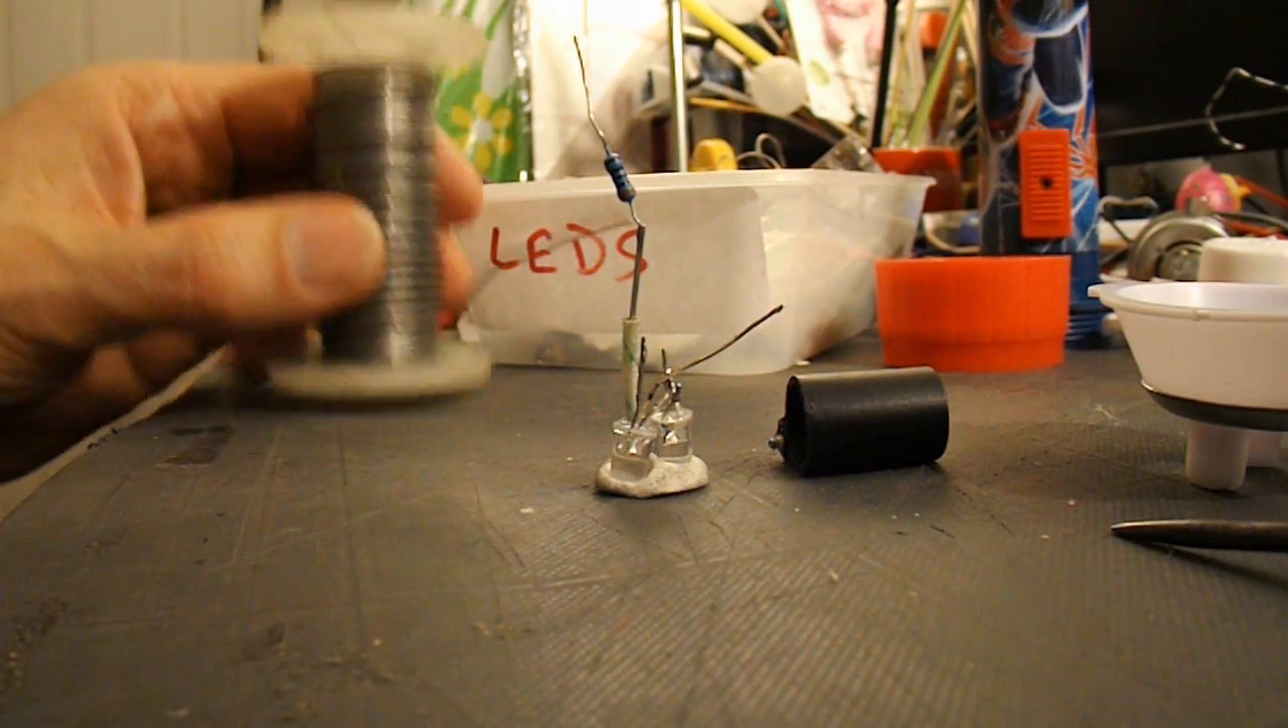I've just pushed the three LEDs into a bit of blue tack to hold them still while I try and solder the legs together.